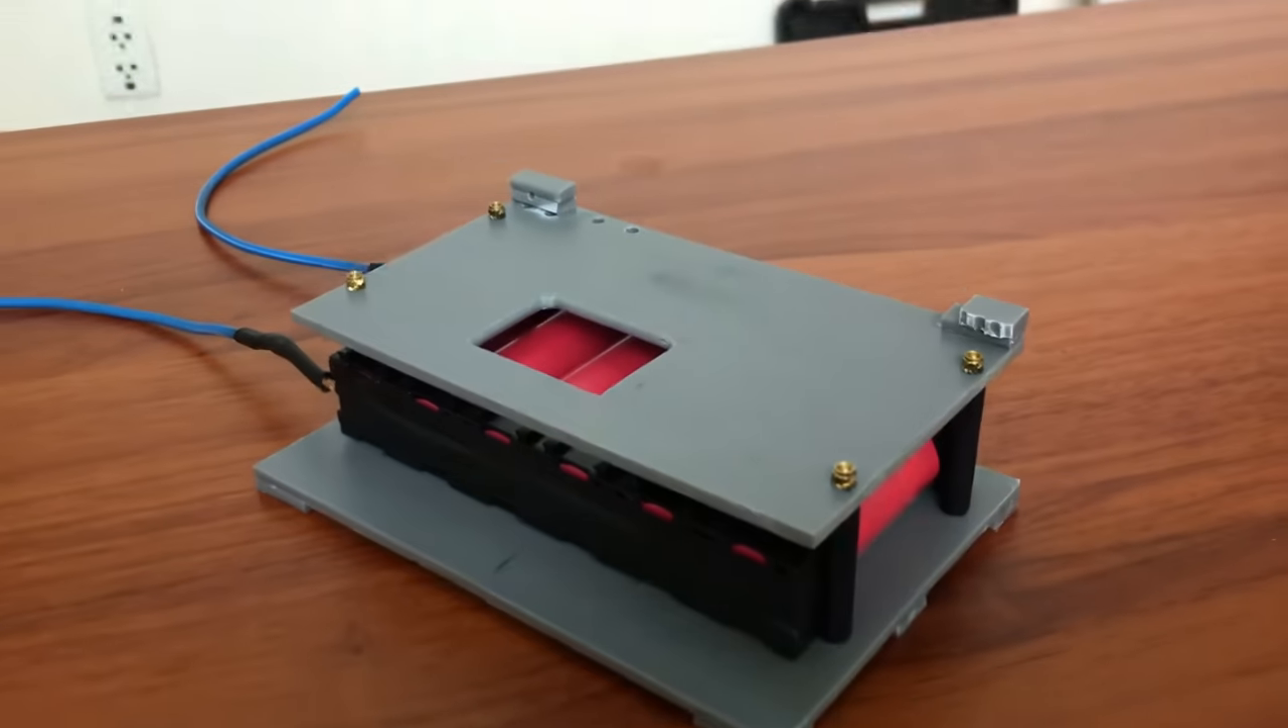This is a stand unit including the battery pack after being fully assembled.